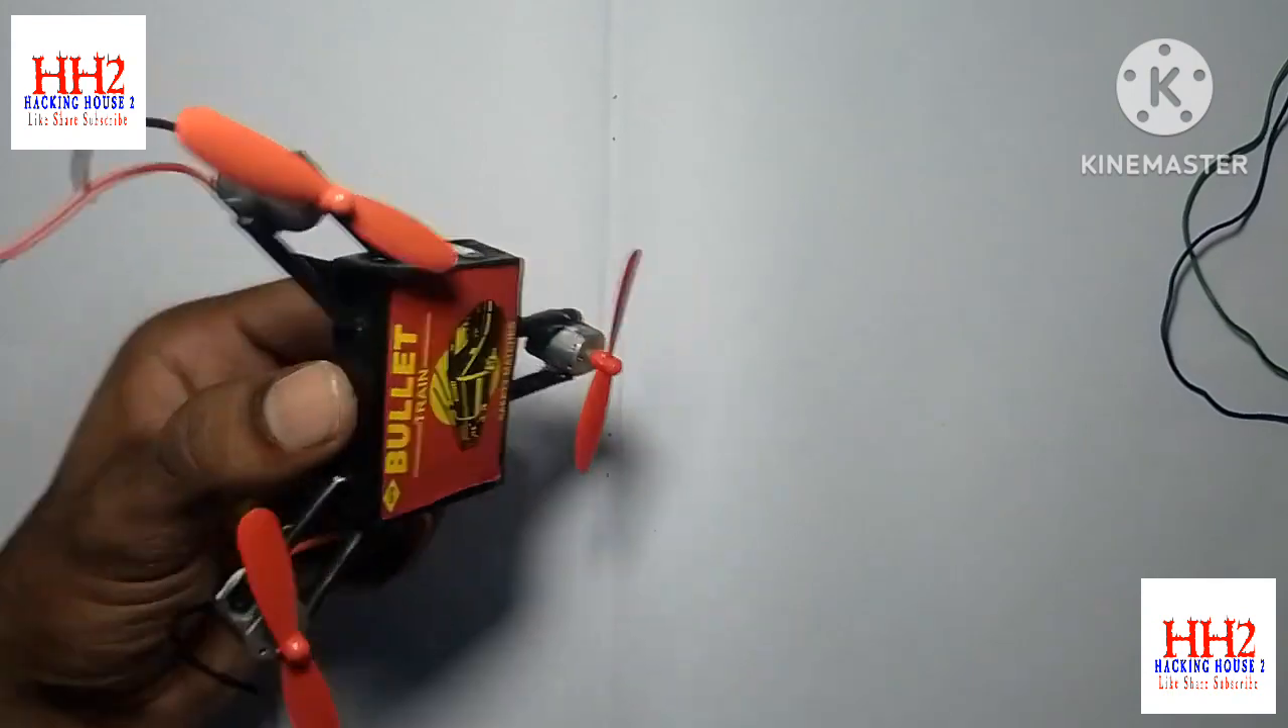तो दोस्तों हमने ड्रोन मोटर को माचिस के बॉक्स से हमने जोड़ जैसे कि आप देख सकते हैं।